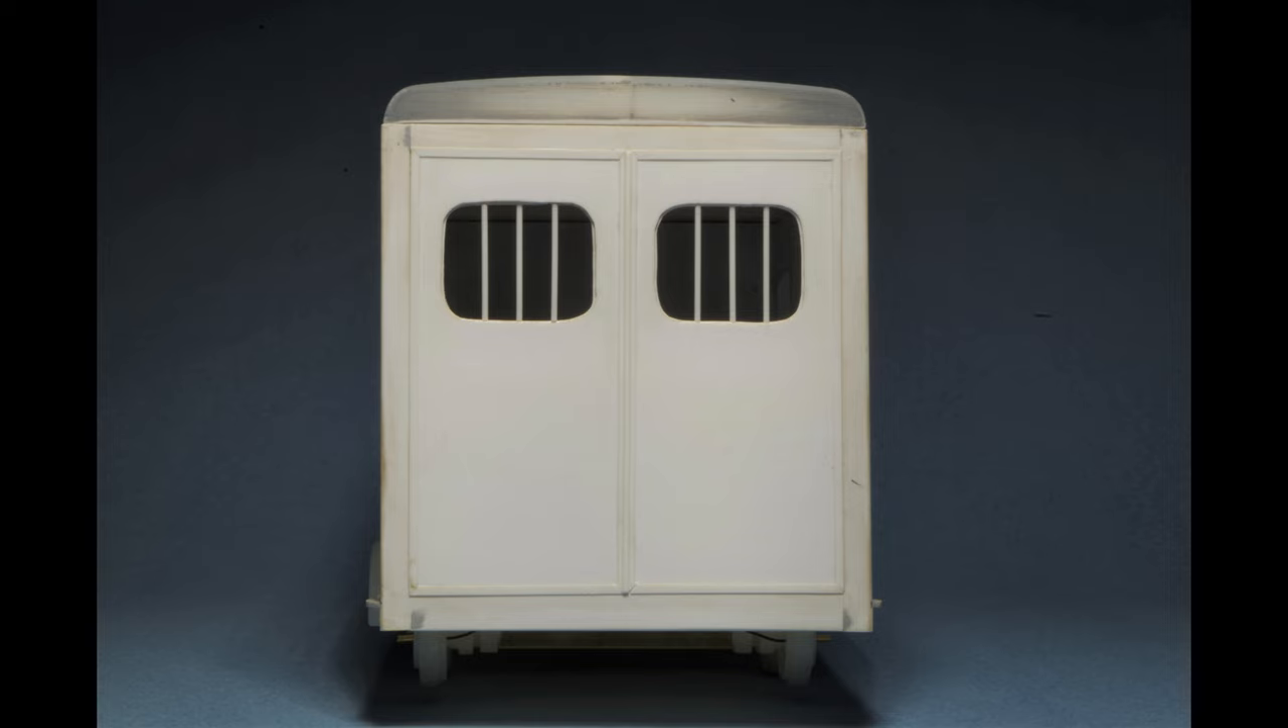At this stage, the trailer body was ready for painting, door hardware would be added later, painted silver, to simulate a natural metal finish.